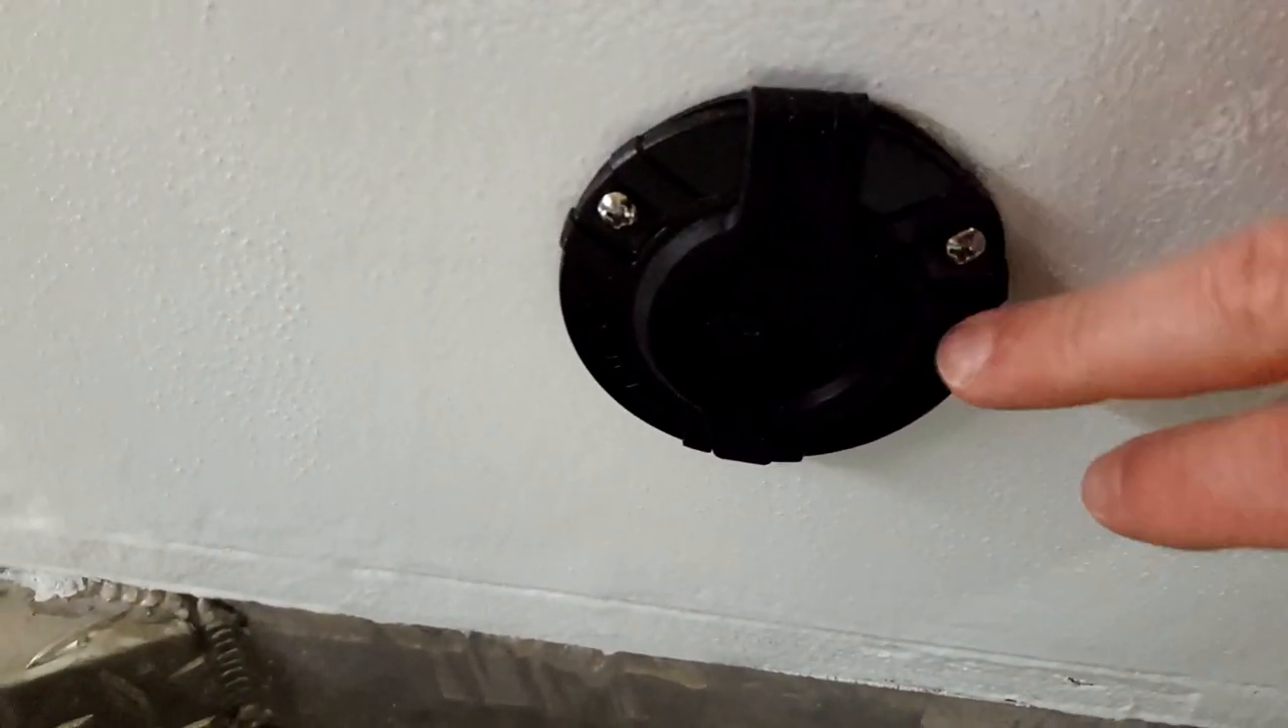We have the power entry done in here and these again are just uh stainless steel screws and uh using a silicone sealant basically around it.